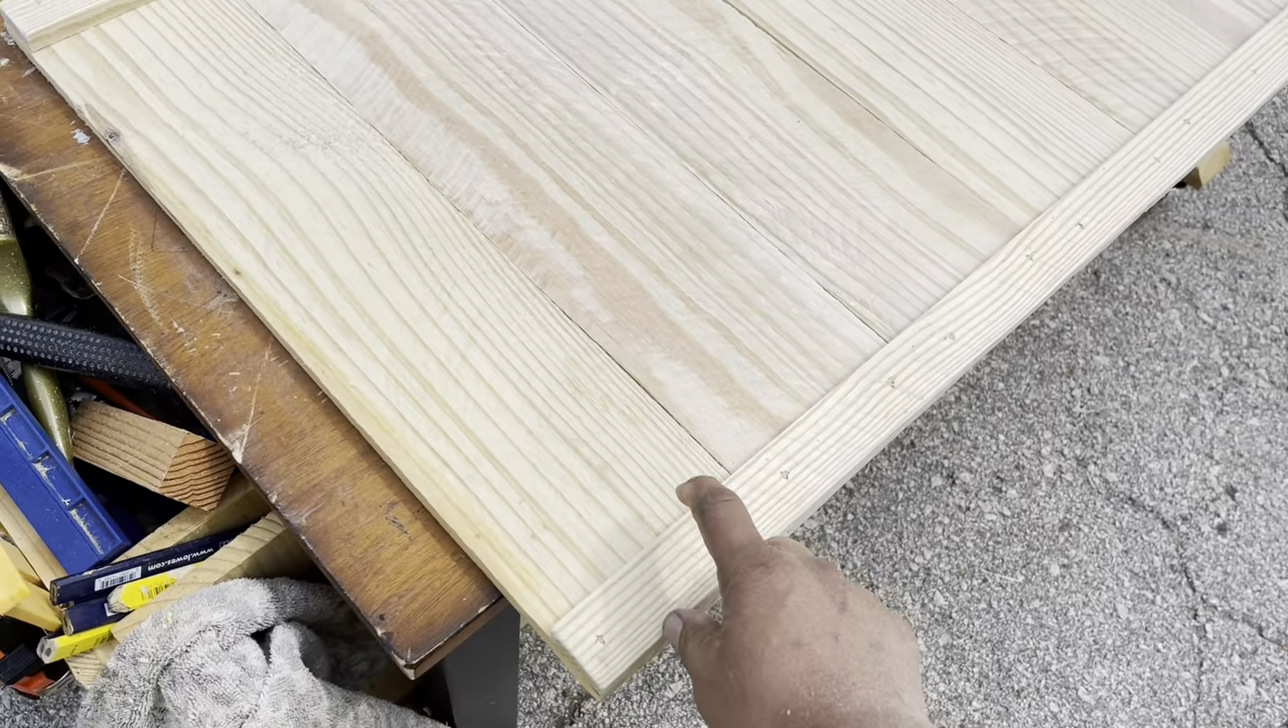All right so we can see now that we have our cleats on now our cleats are inch and three quarter um so we got three strips out of one fence picket.